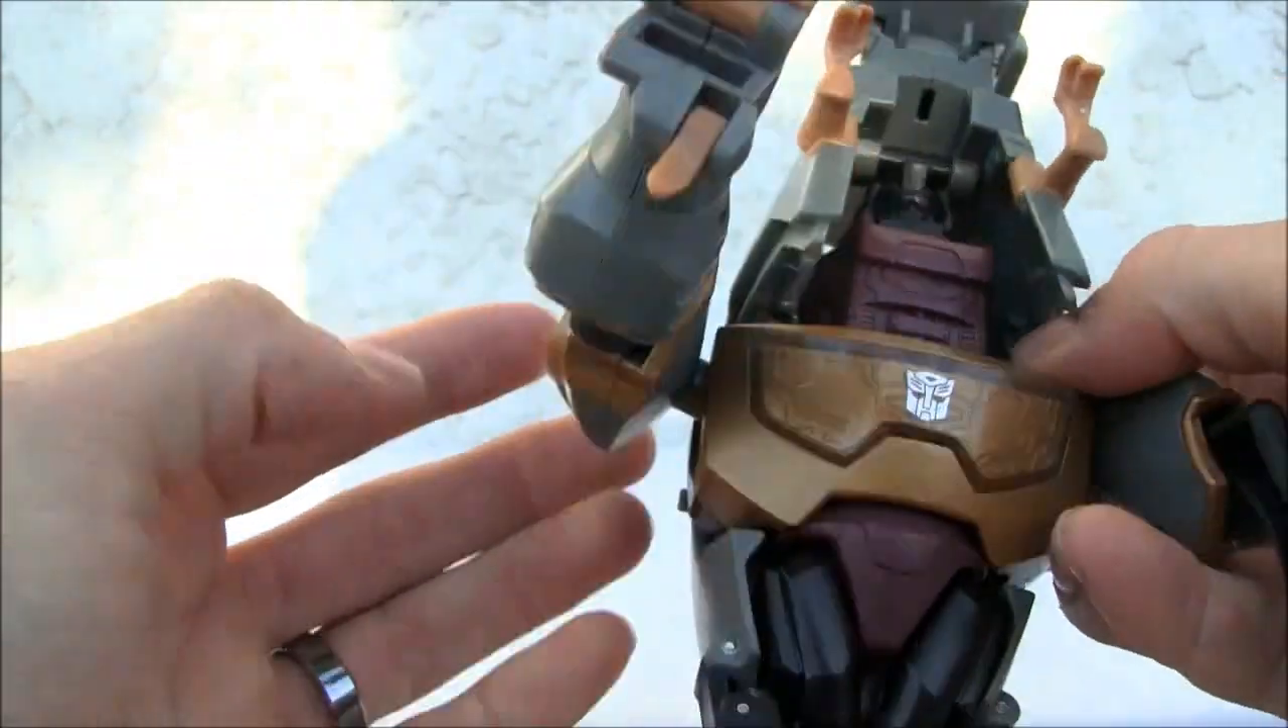The huge gap in his chest. Gap over here.